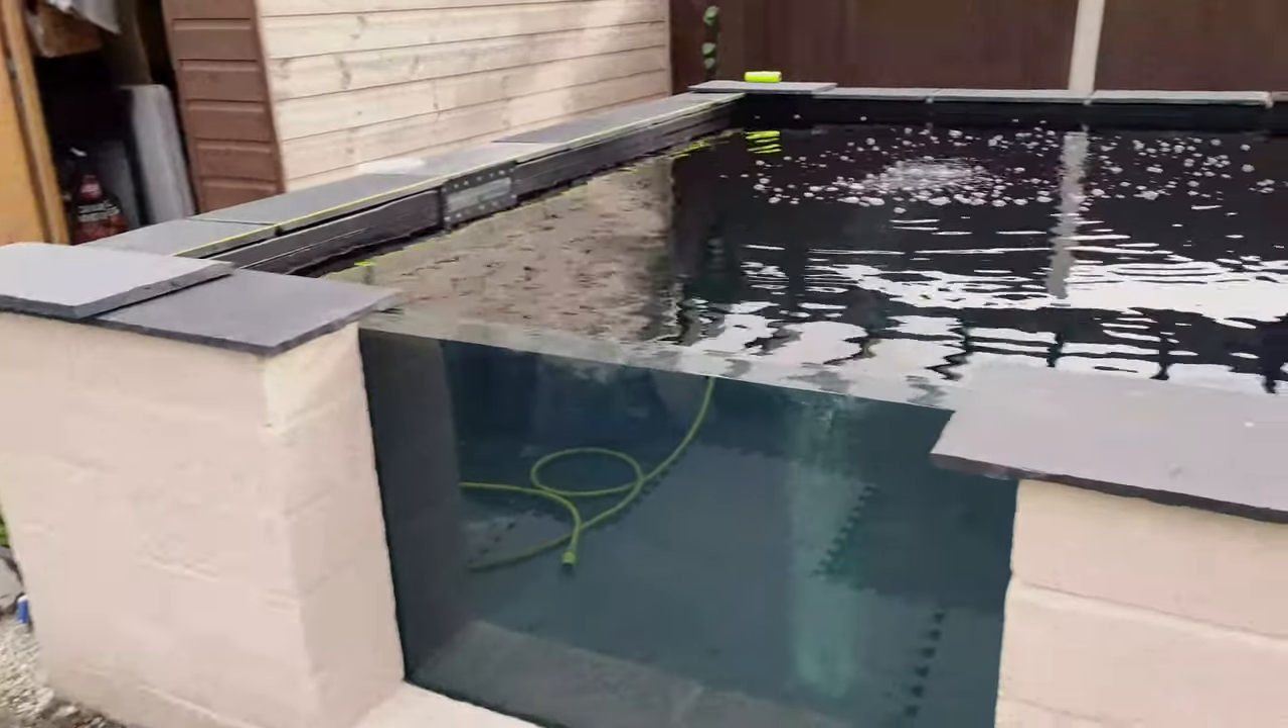Beautiful. So here we are now. All stones in position.